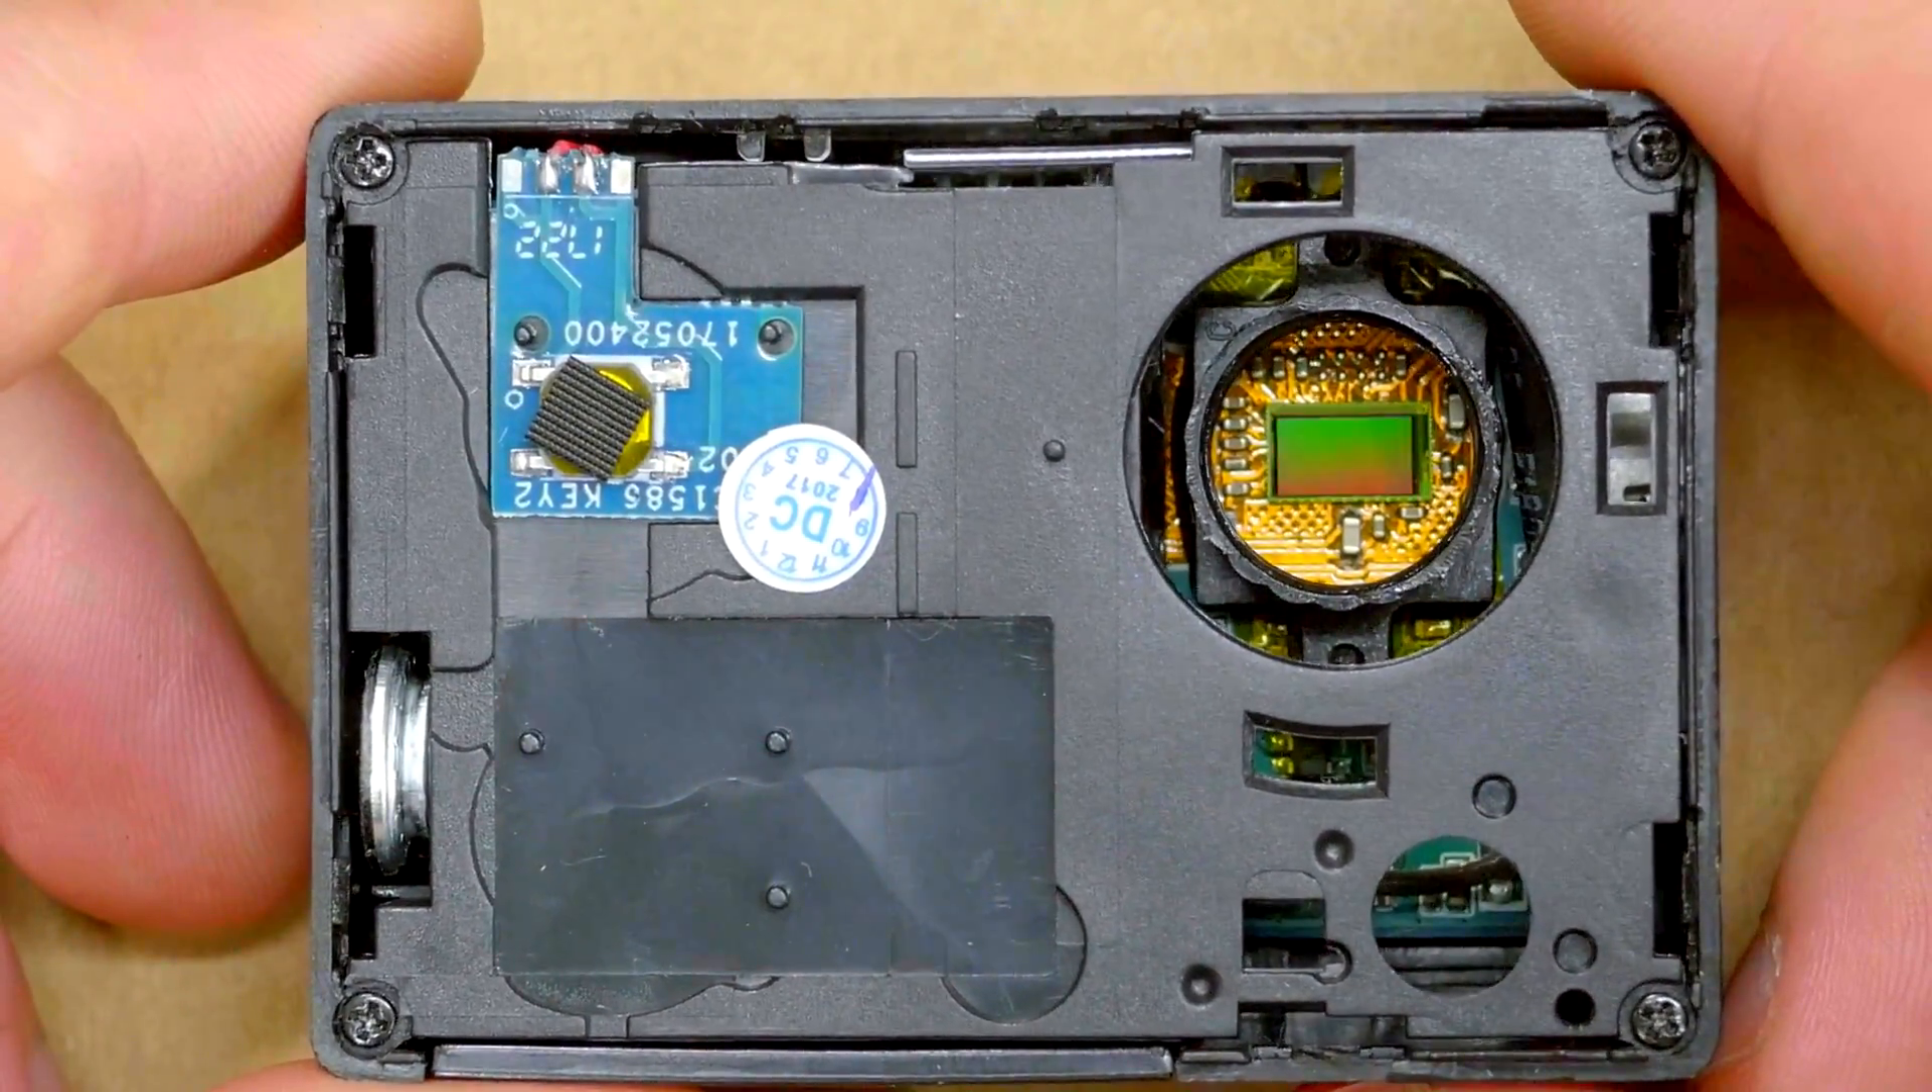So now with that lens out, the sensor is completely exposed.